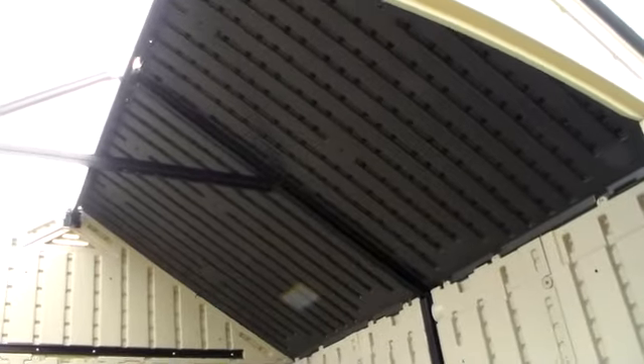We have half of the roof in place, now it needs to be screwed down.